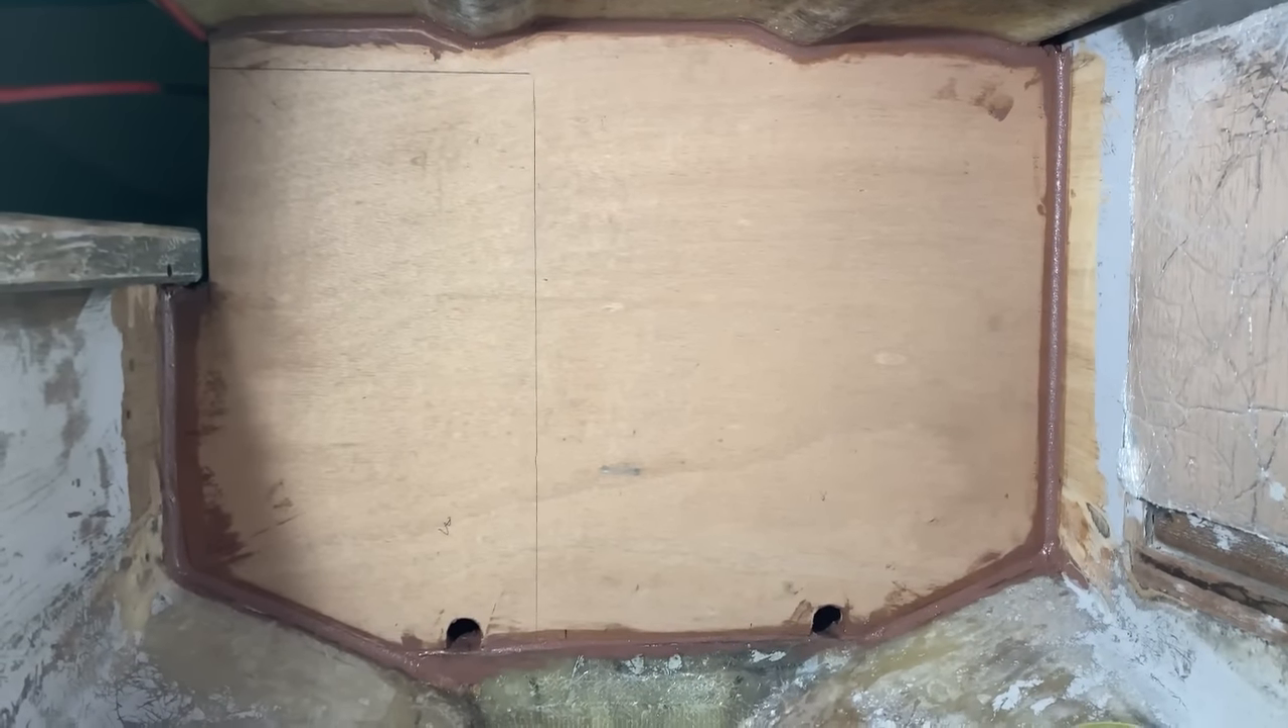There is the bulkhead back in place i have pre-cut the limber holes this time.